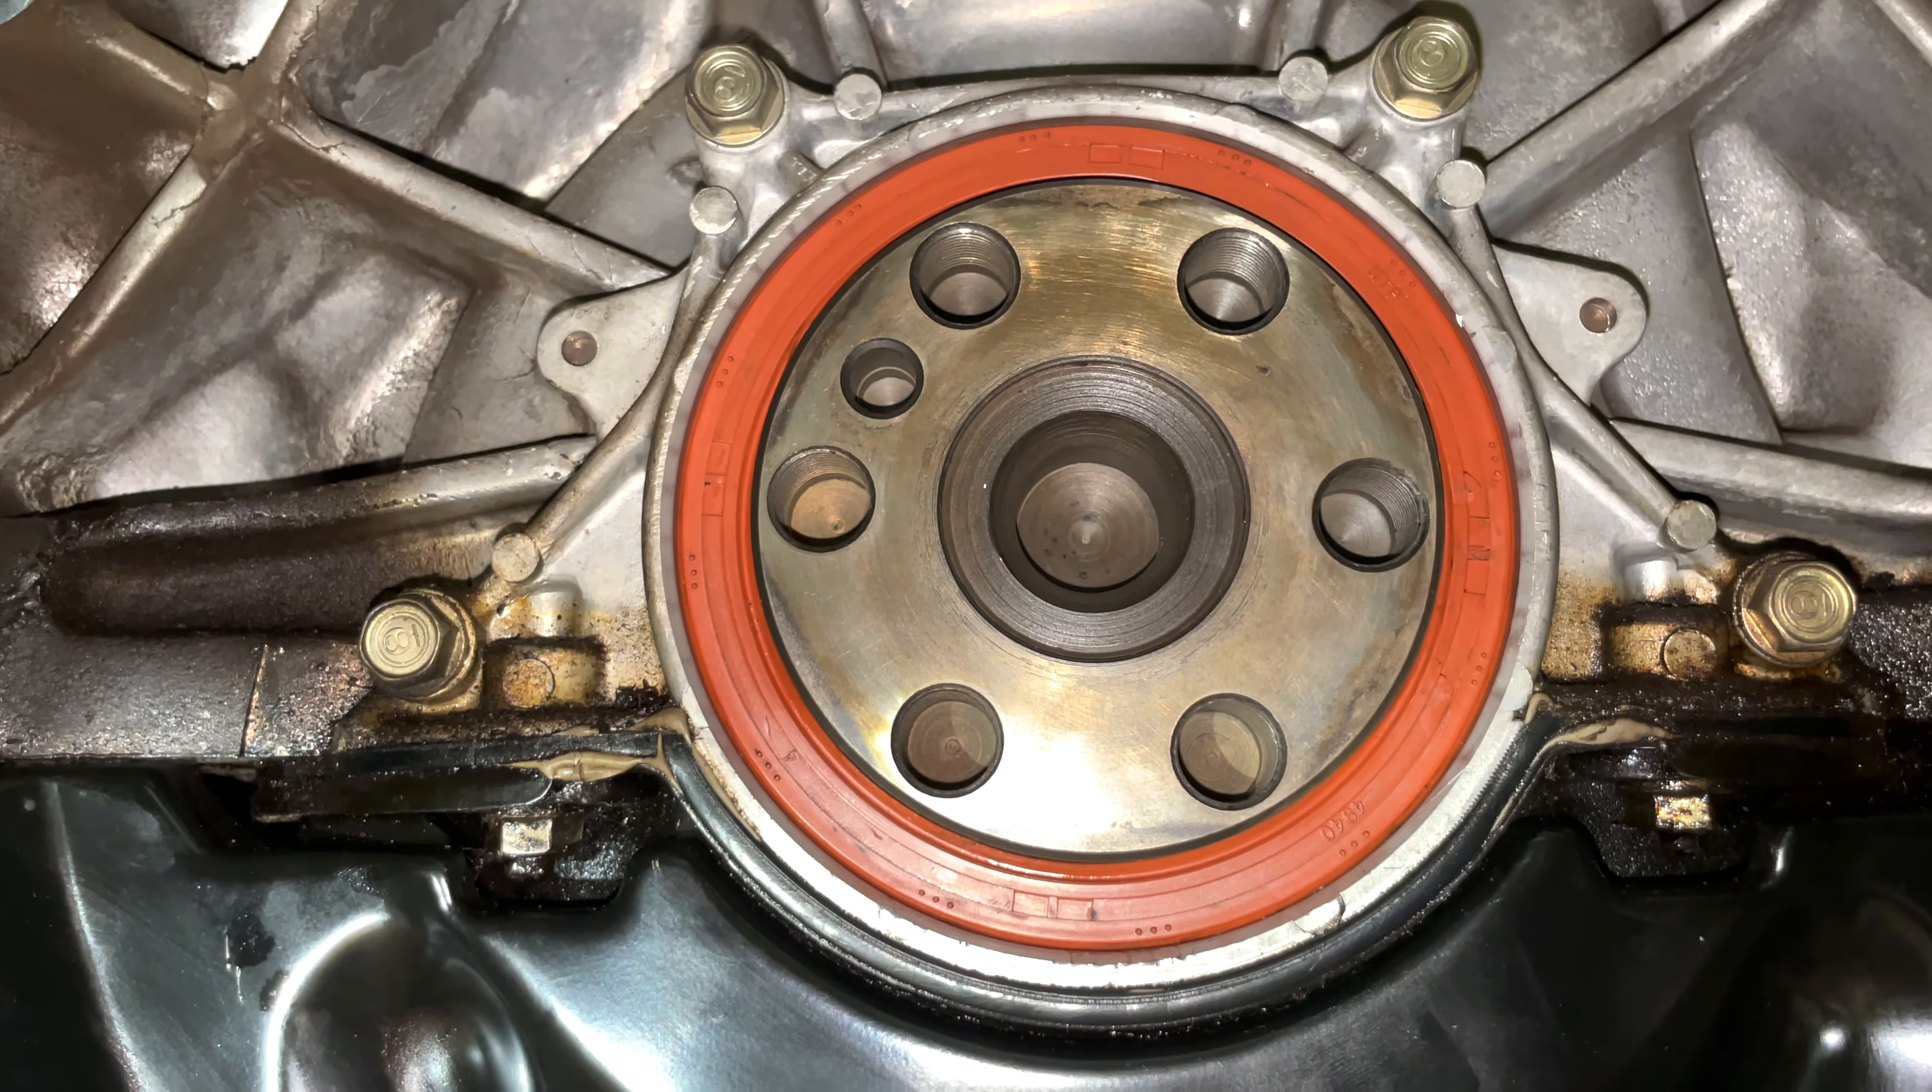All right guys got the new crank seal fully set.